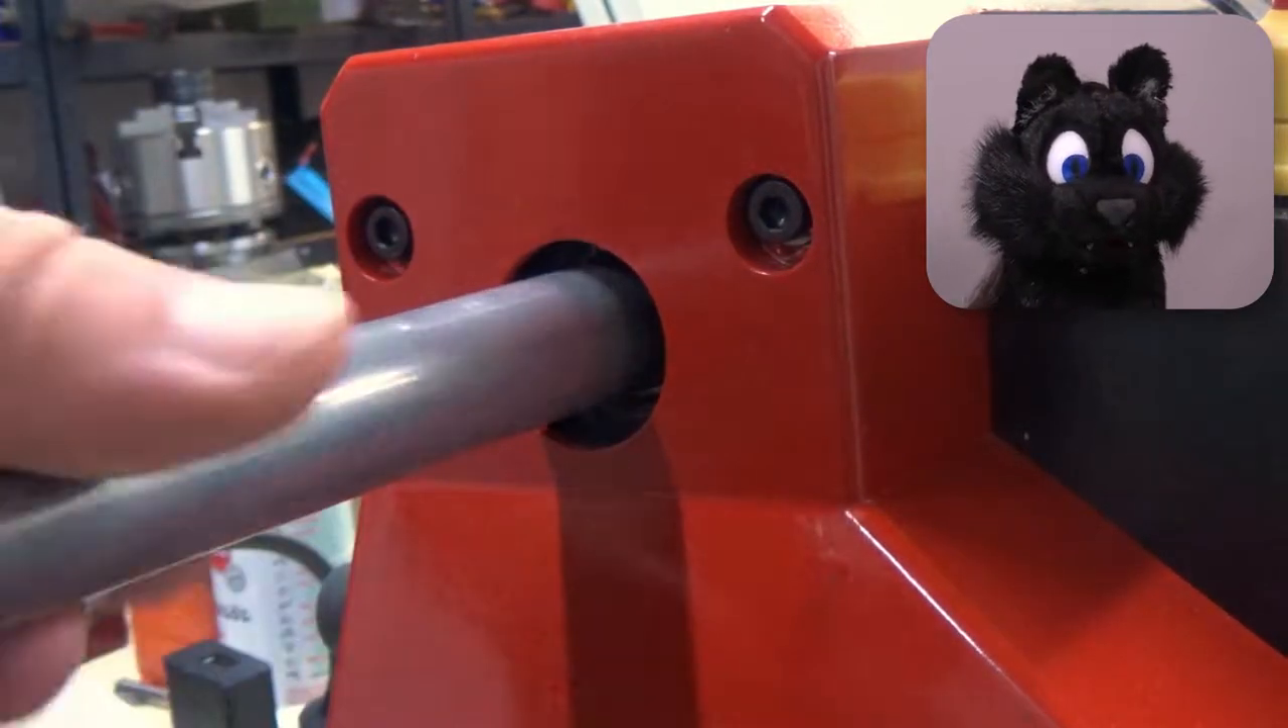I got a 20mm piece of stock, which just so fits through the spindle of my lathe.